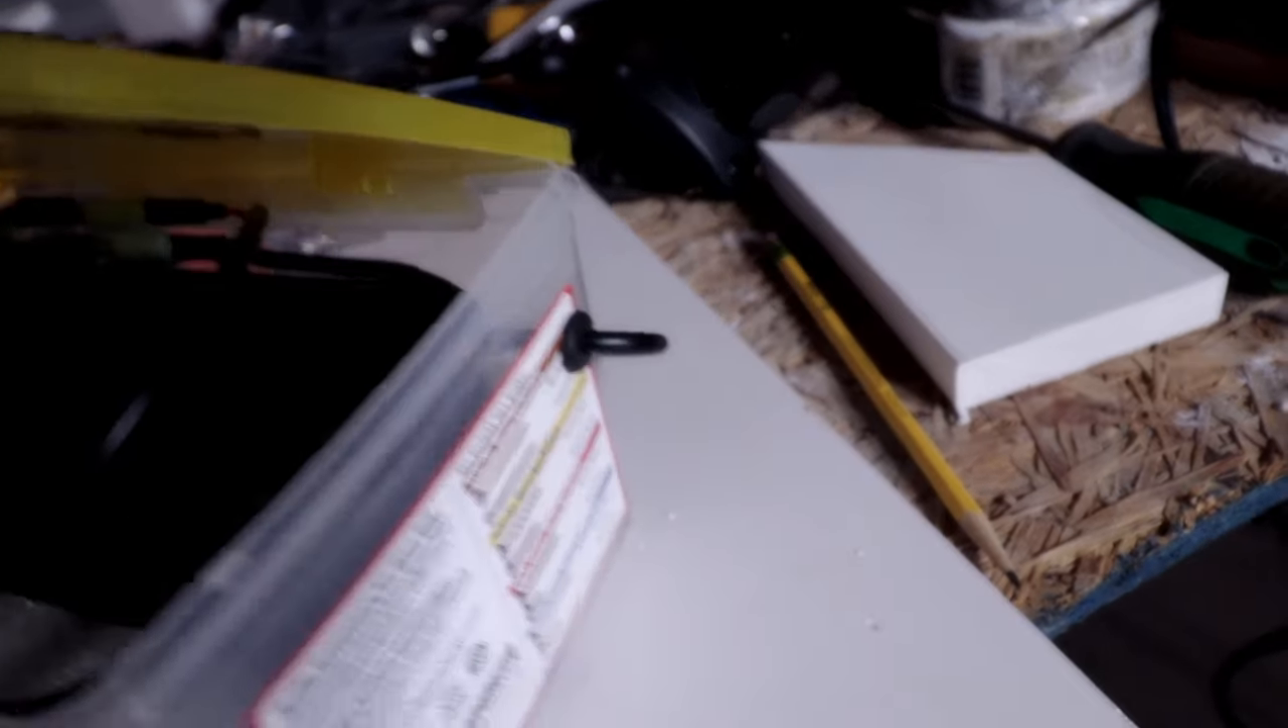I drilled a hole in the side and put a grommet in it it's just a bit bigger than the line that's coming in.